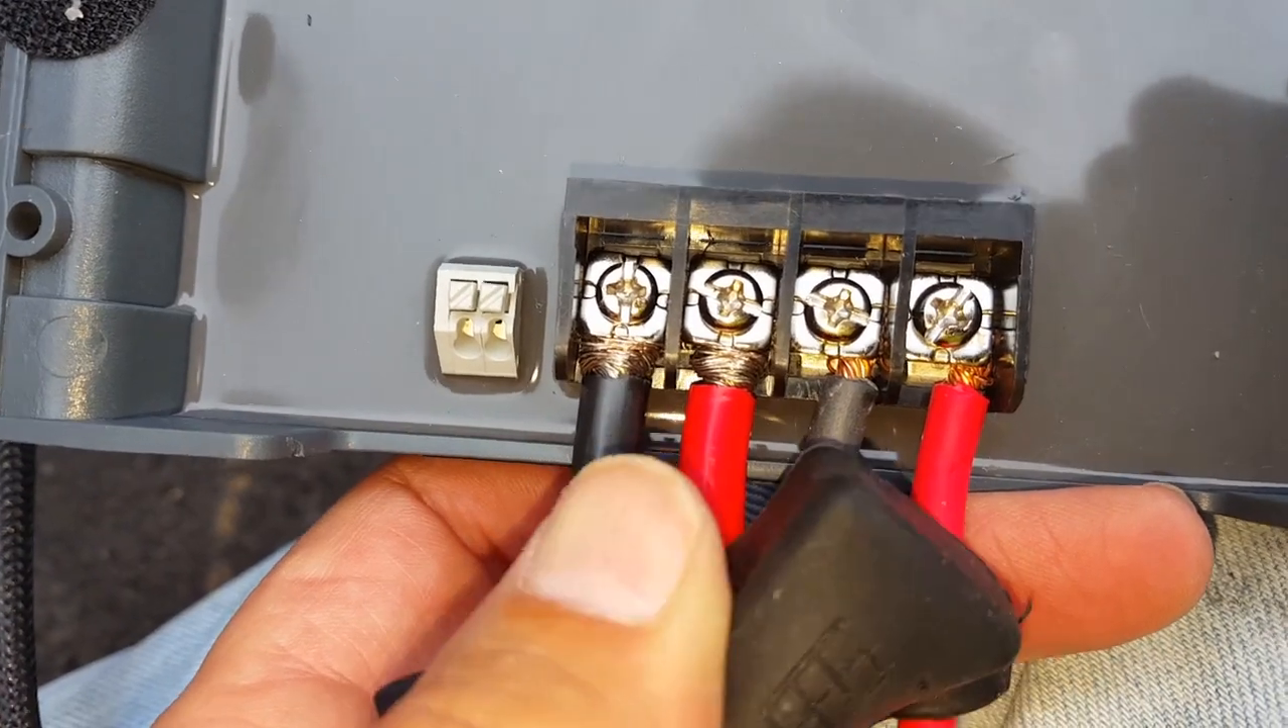Okay, I have the four wires attached.